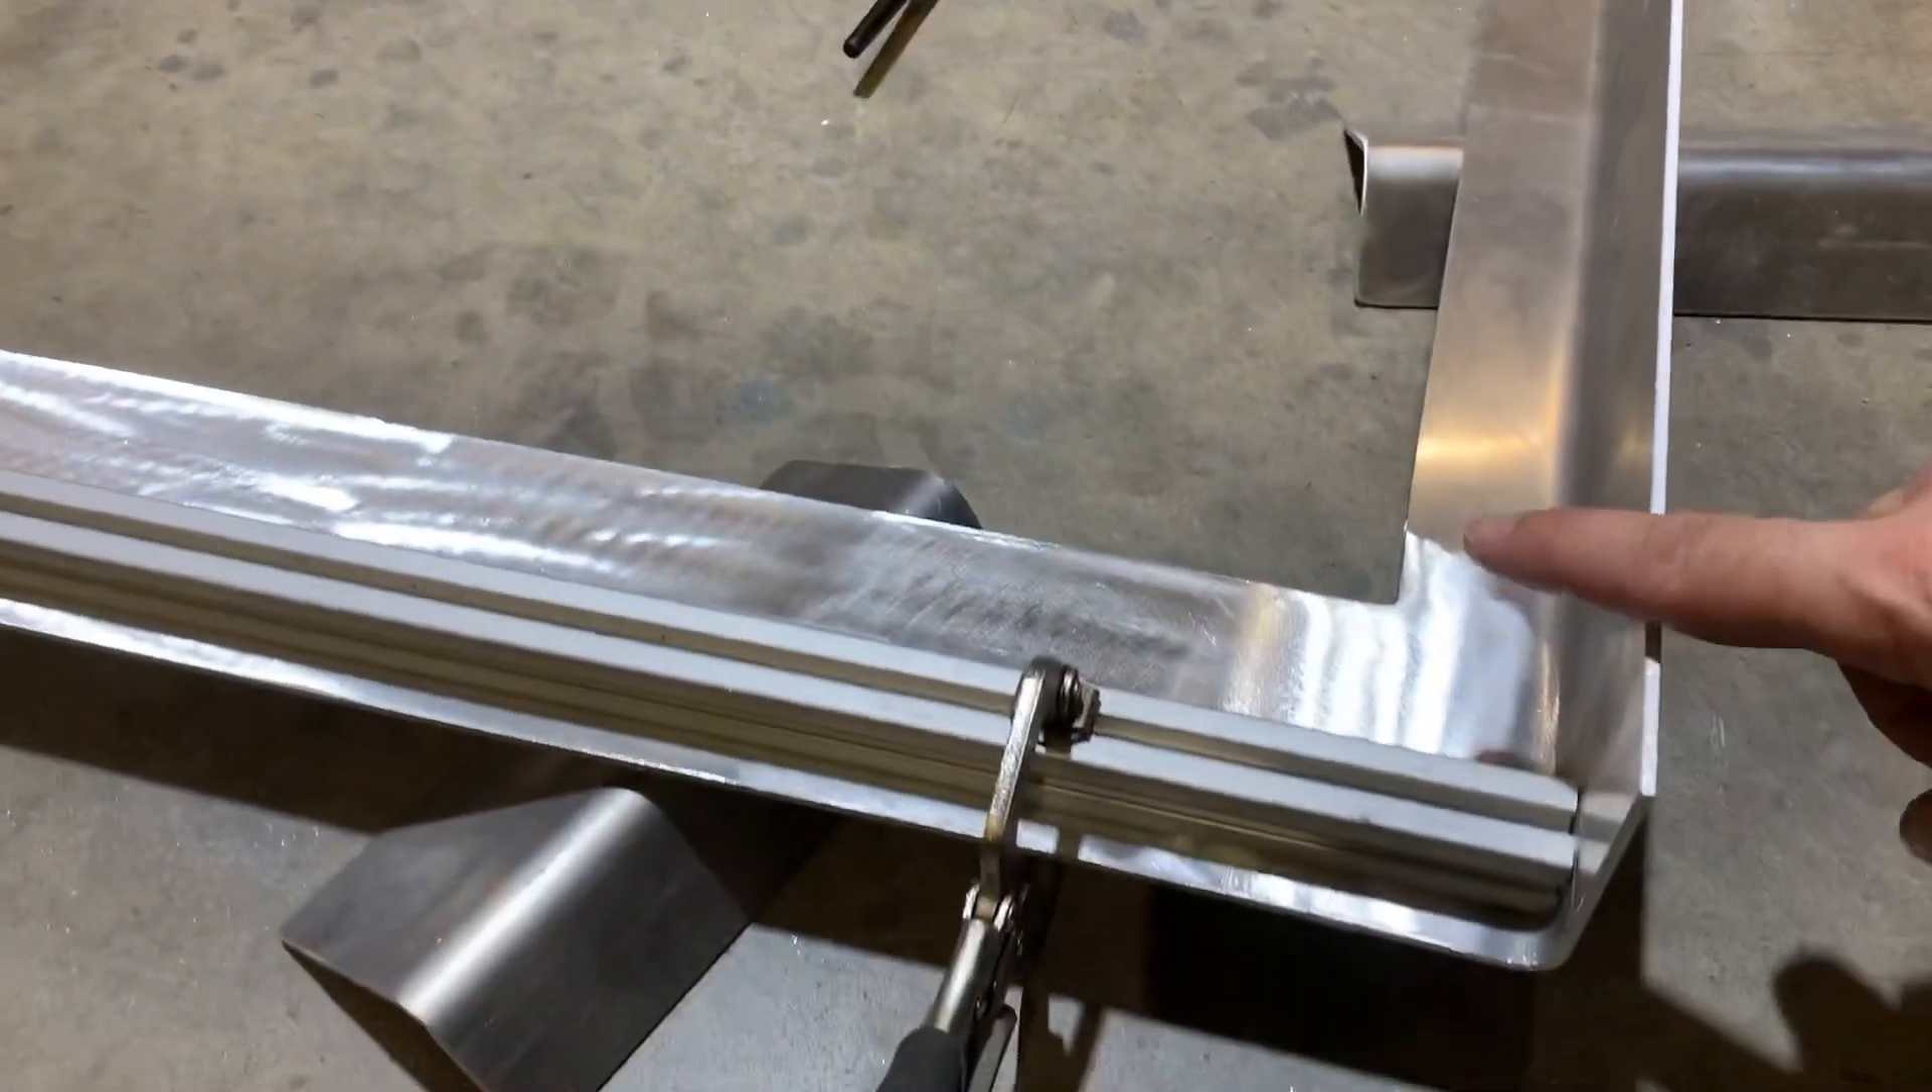We've got a length of T-slot clamped in place on this piece that otherwise would have no strength.